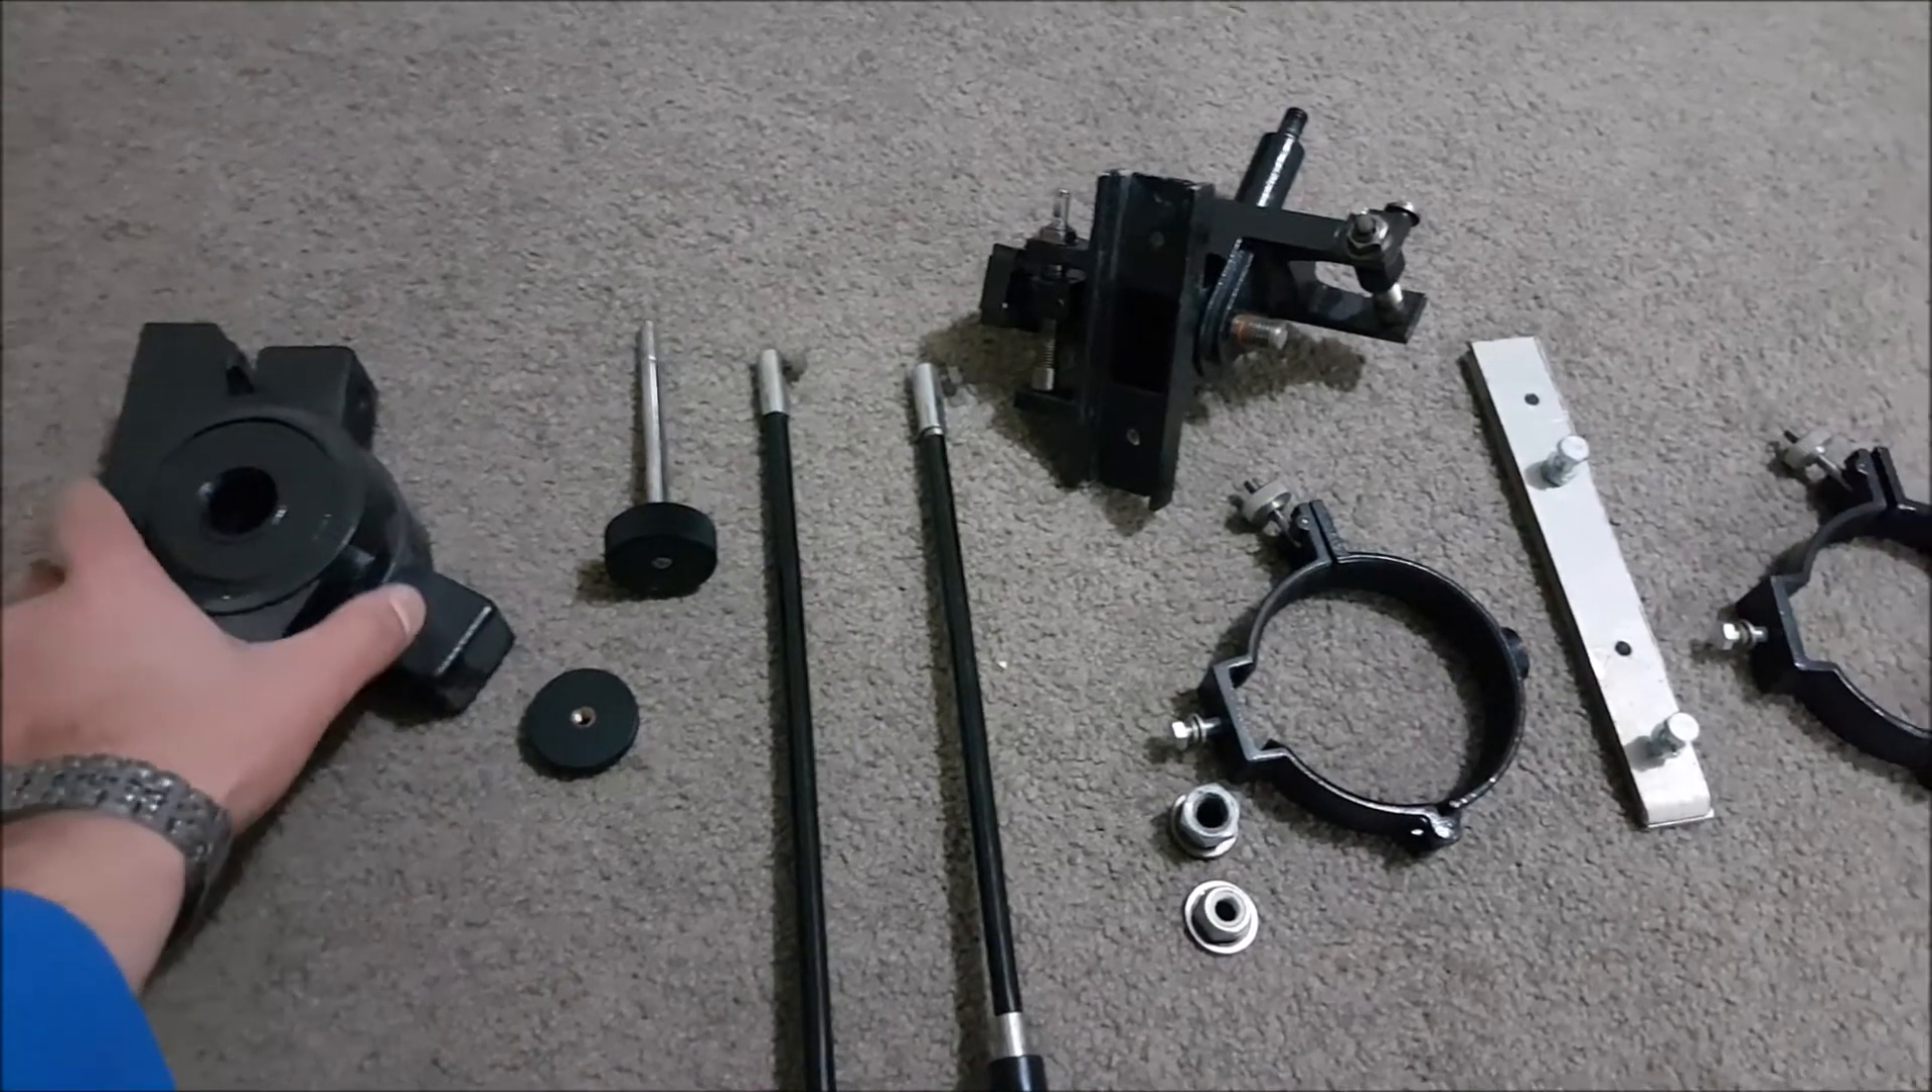So I finished taking apart as much as possible of the mount.